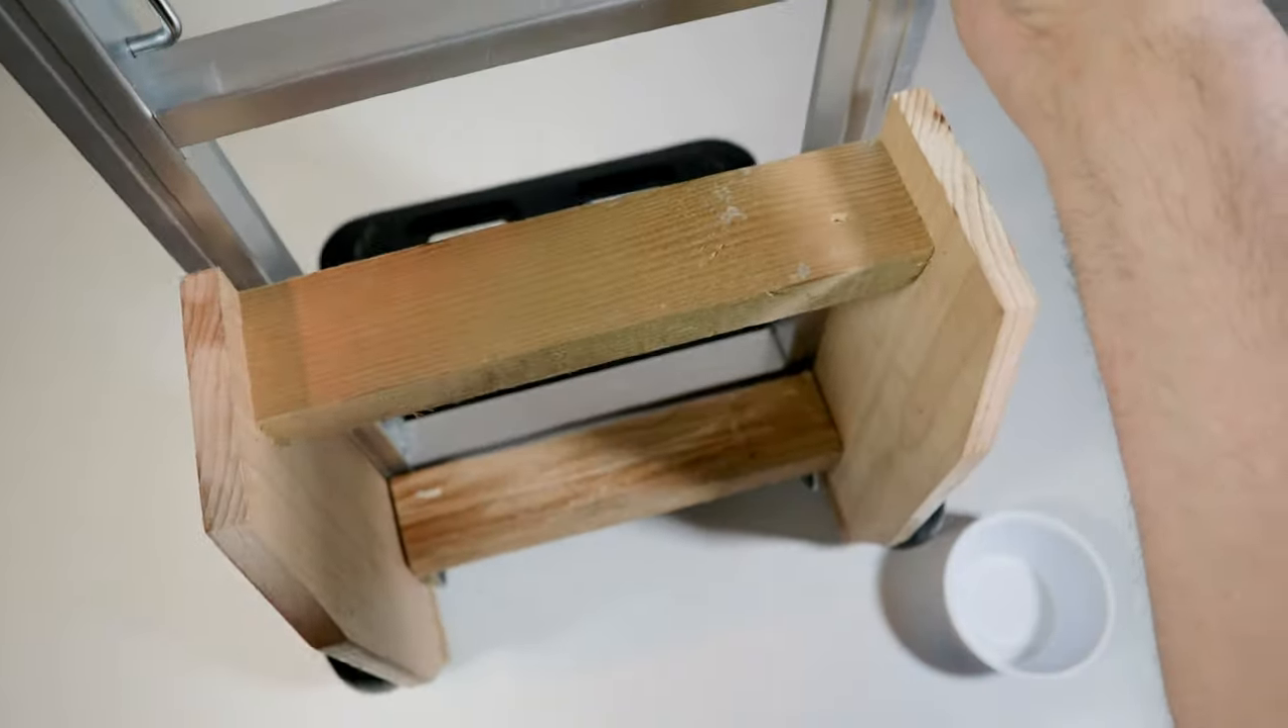Ecco come si presenta il carrello con l'aggiunta della slitta saliscale fai da te.